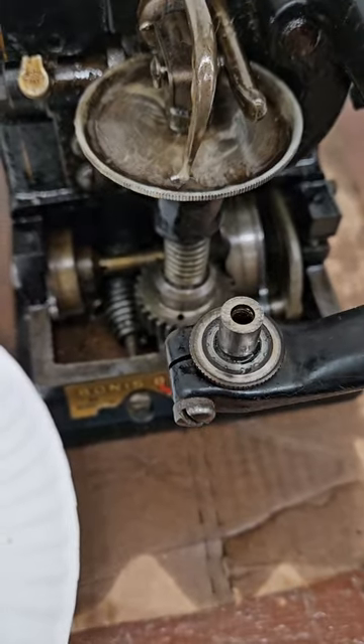So this is what that front arm looks like with the wheel off.